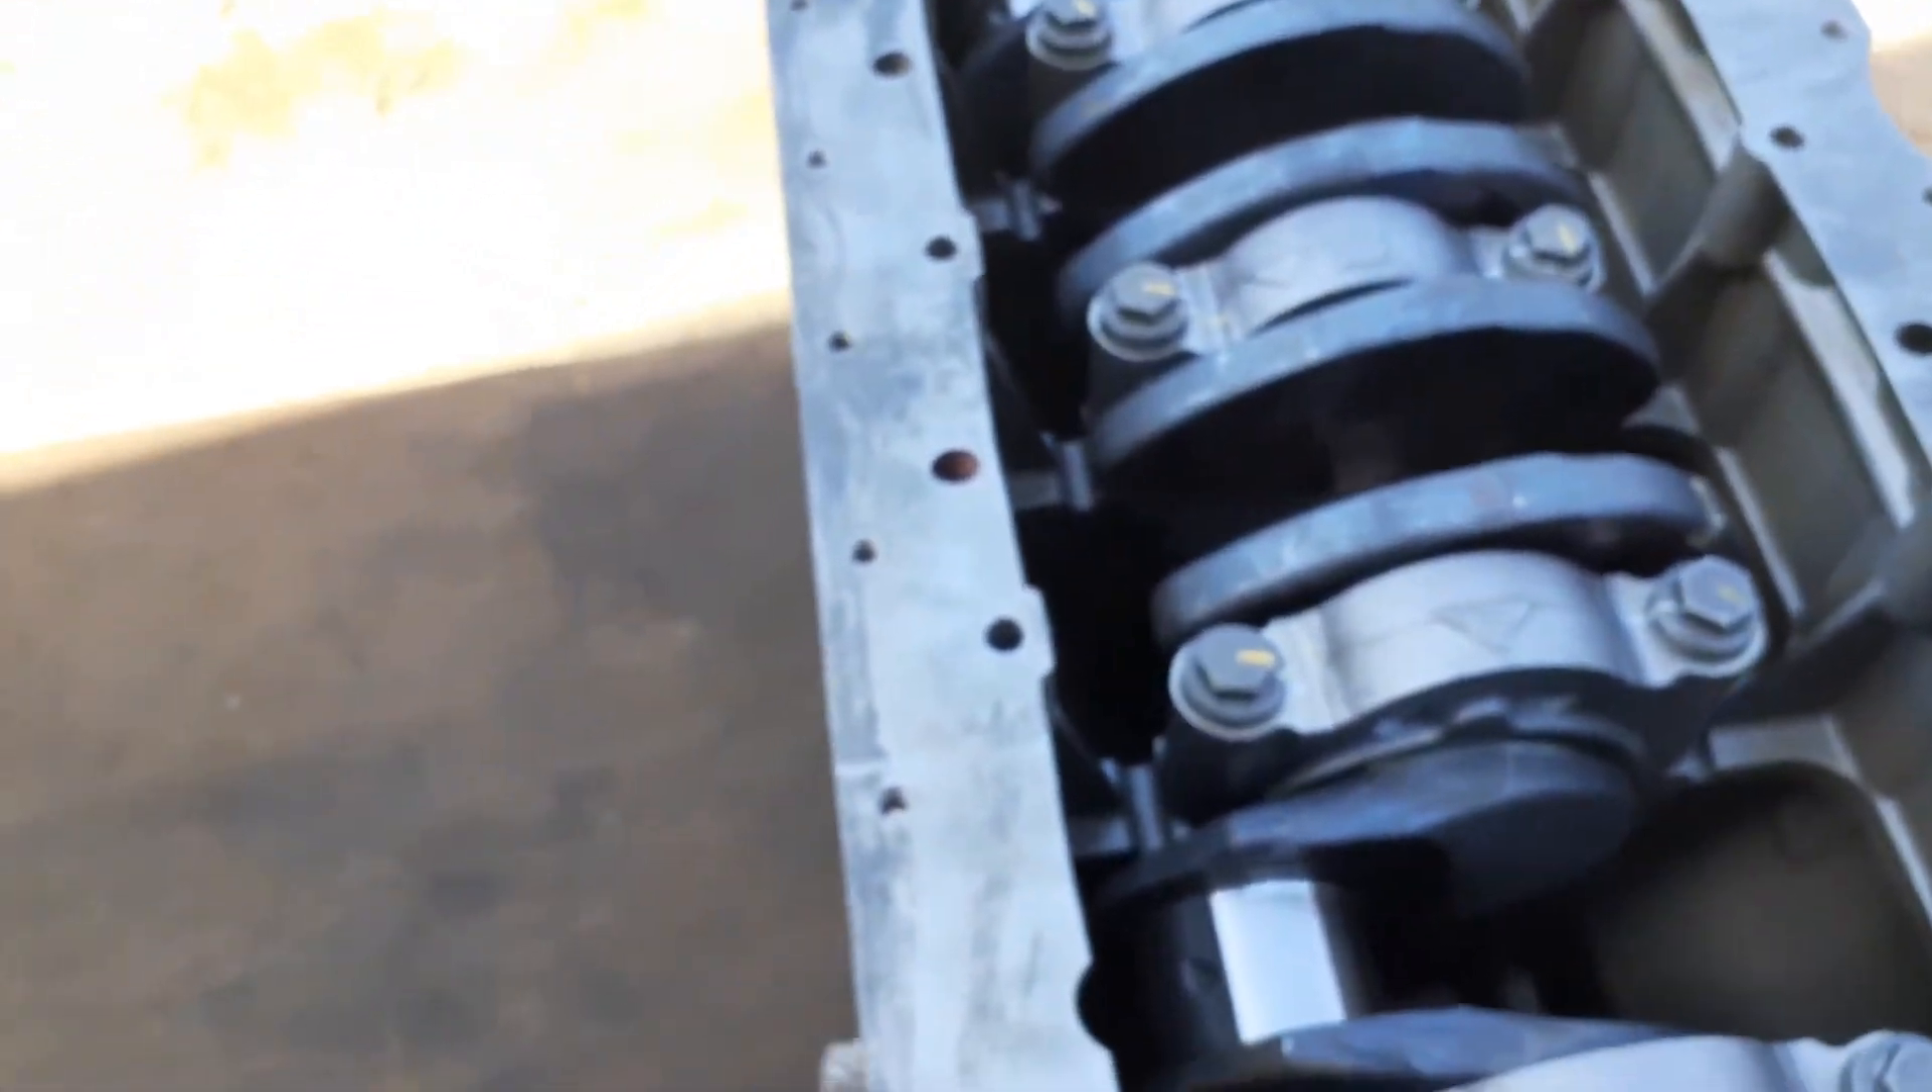Ya revisando que todo esto esté bien, ya el cigüeñal está perfectamente instalado, ensamblado.